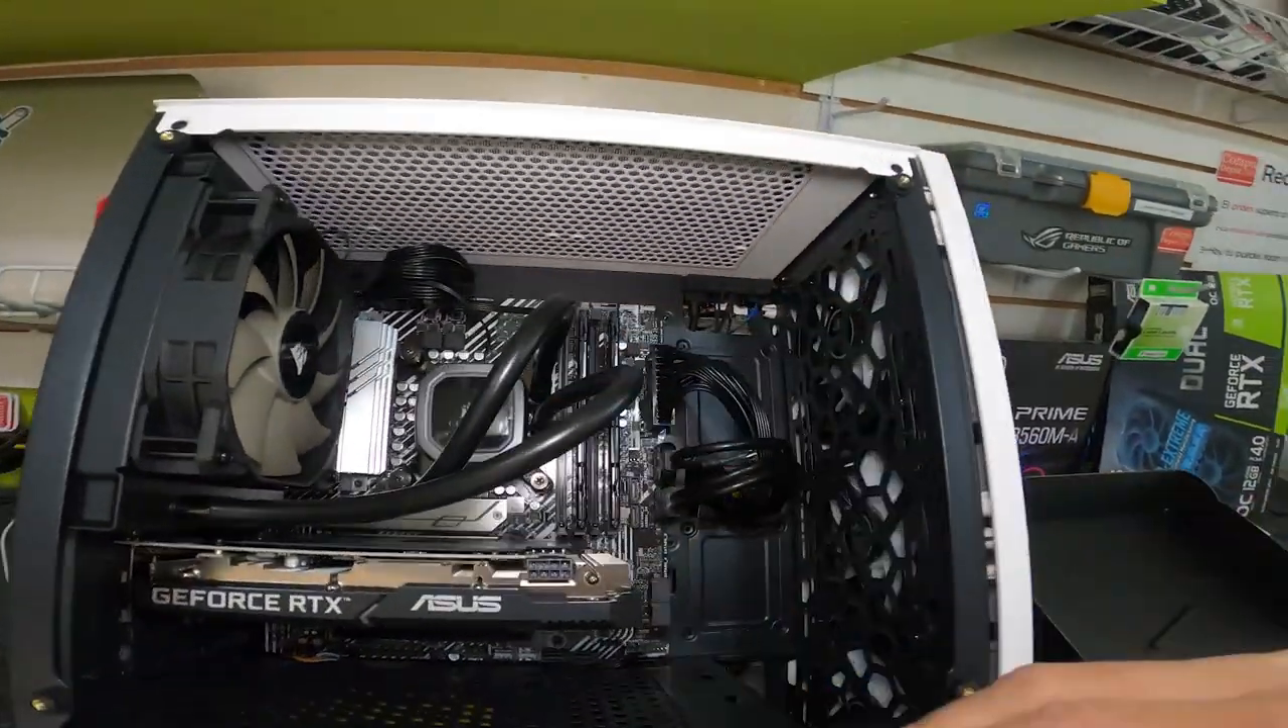Aquí falta la tapa de cristal.